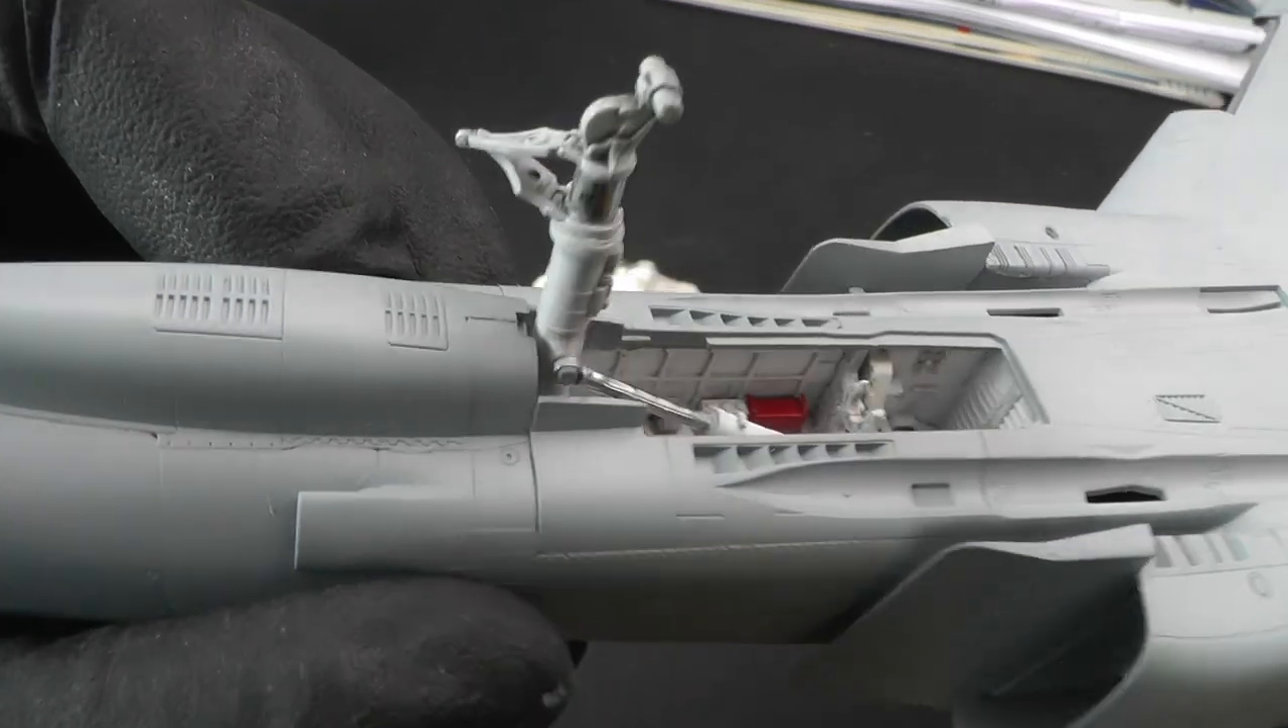The nose gear strut is now in place.